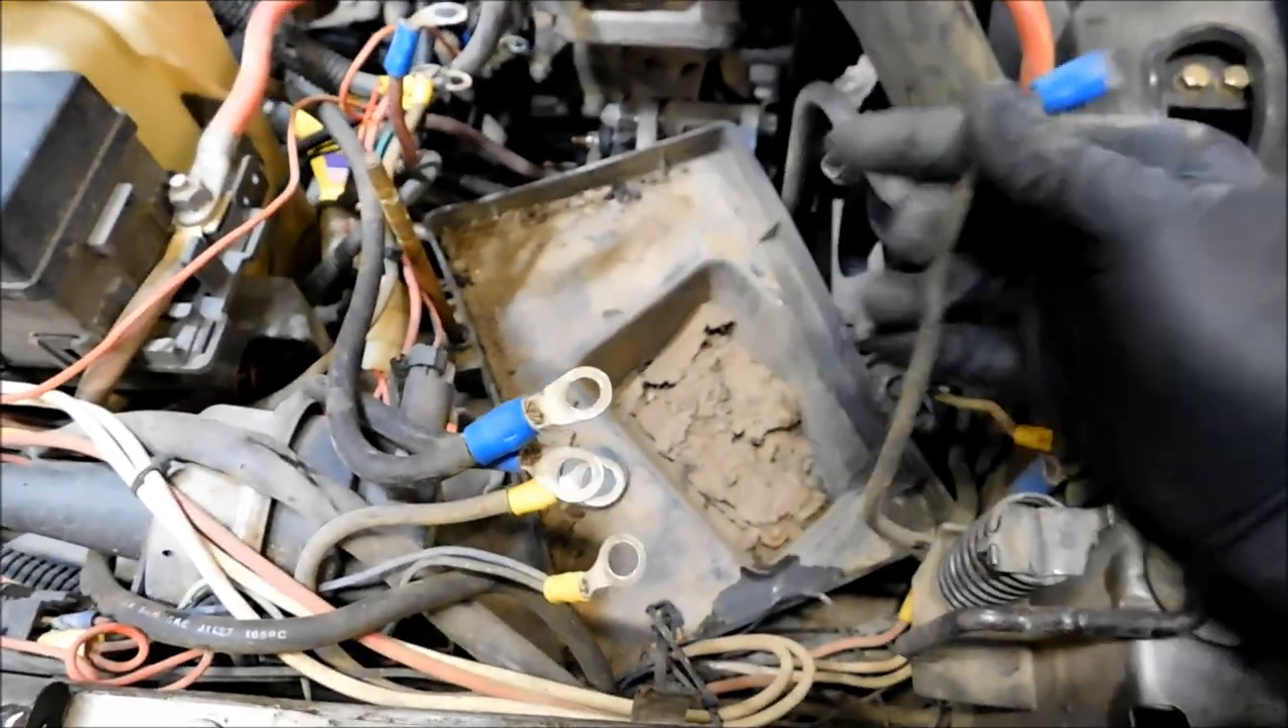All right so I got my battery out.